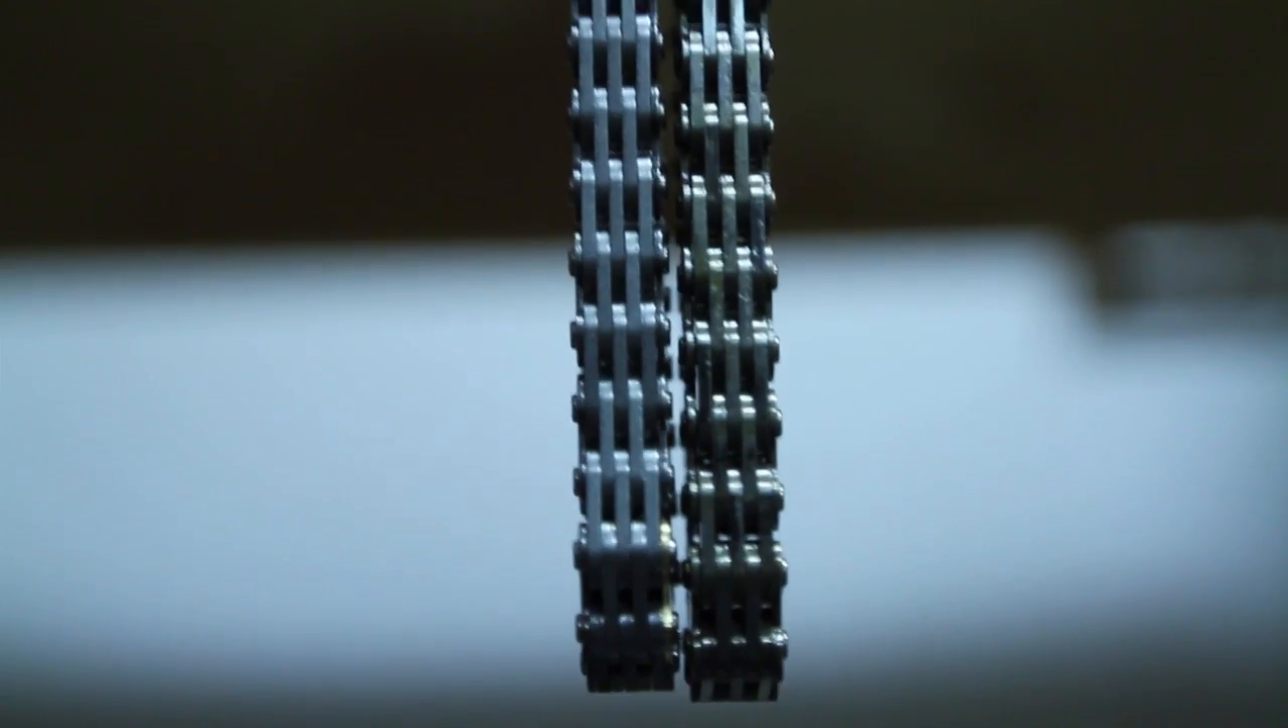When we get to the bottom you see how the links are not really lined up anymore and it's slightly longer it is slightly longer.